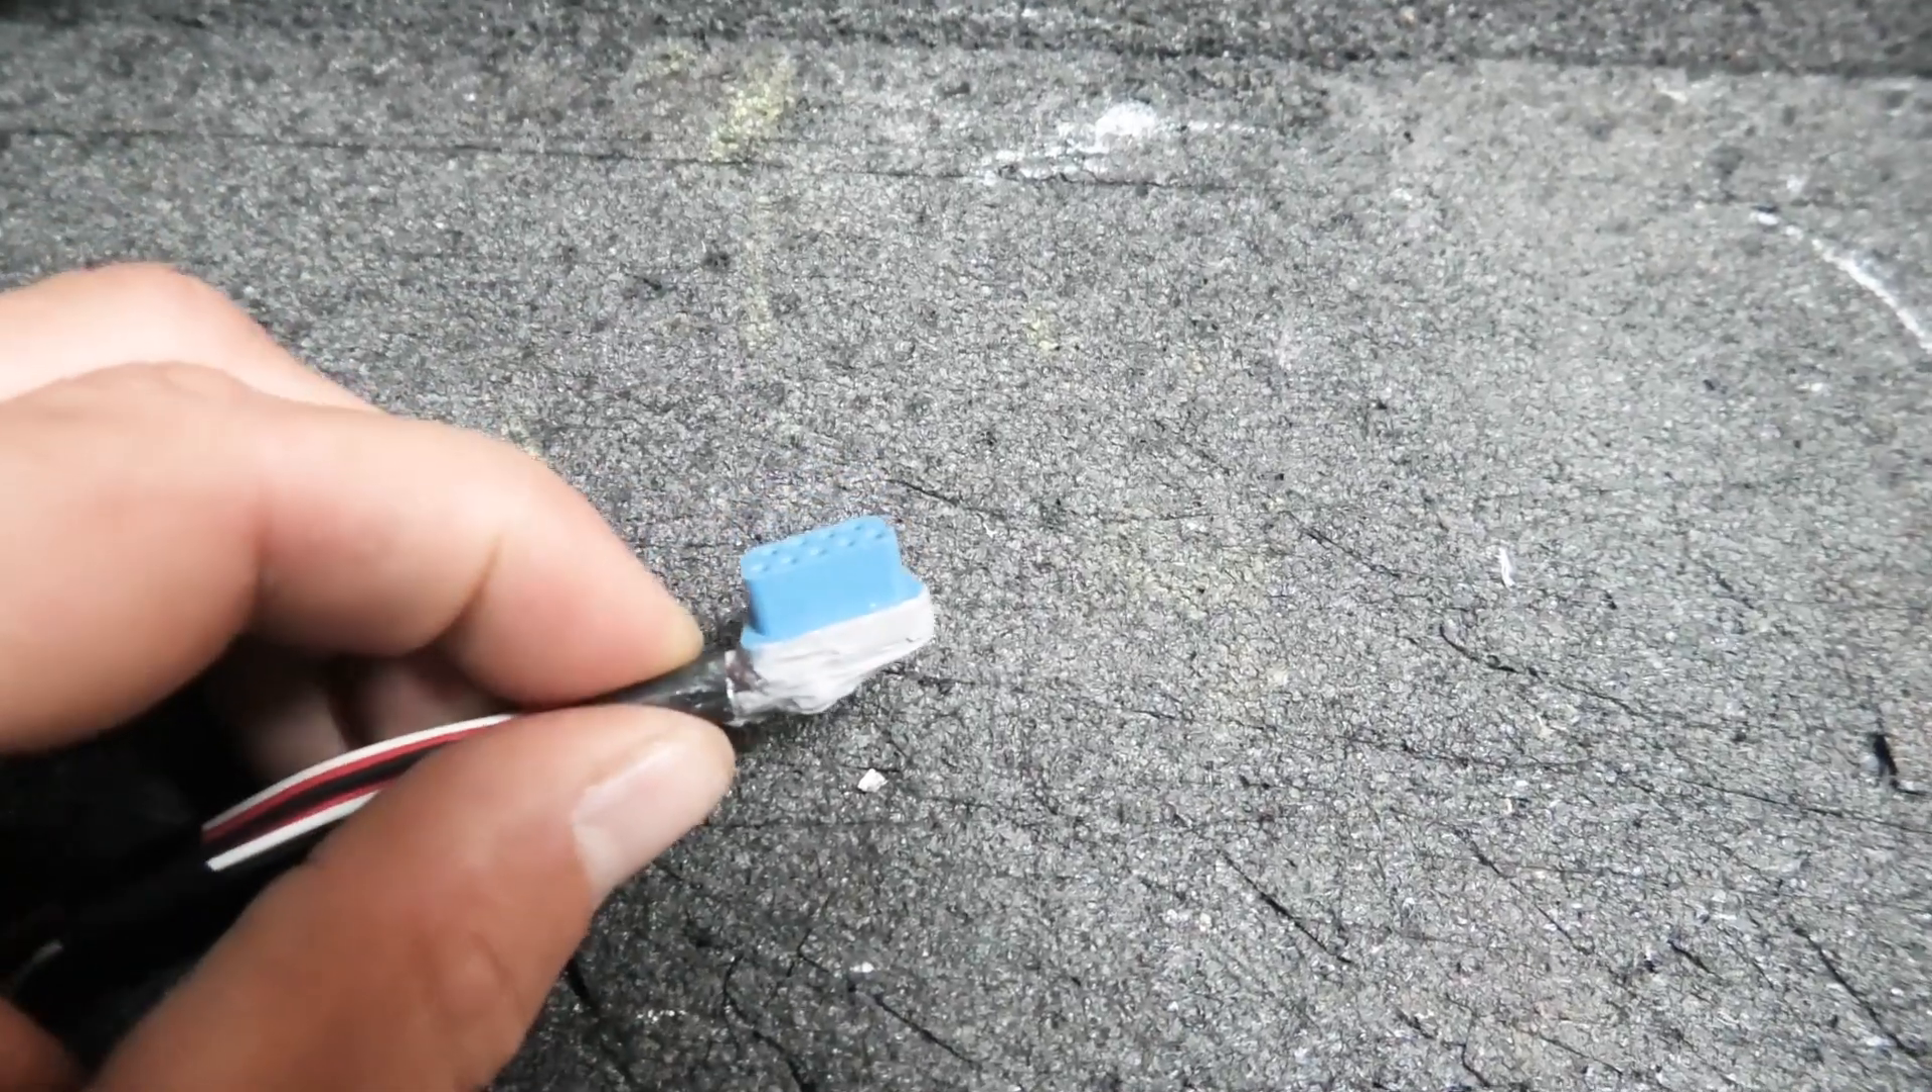So what I've done is soldered the wires on flat and I've used just some sealant to cover everything up instead of shrink tubing and to hold the wire flat like this.